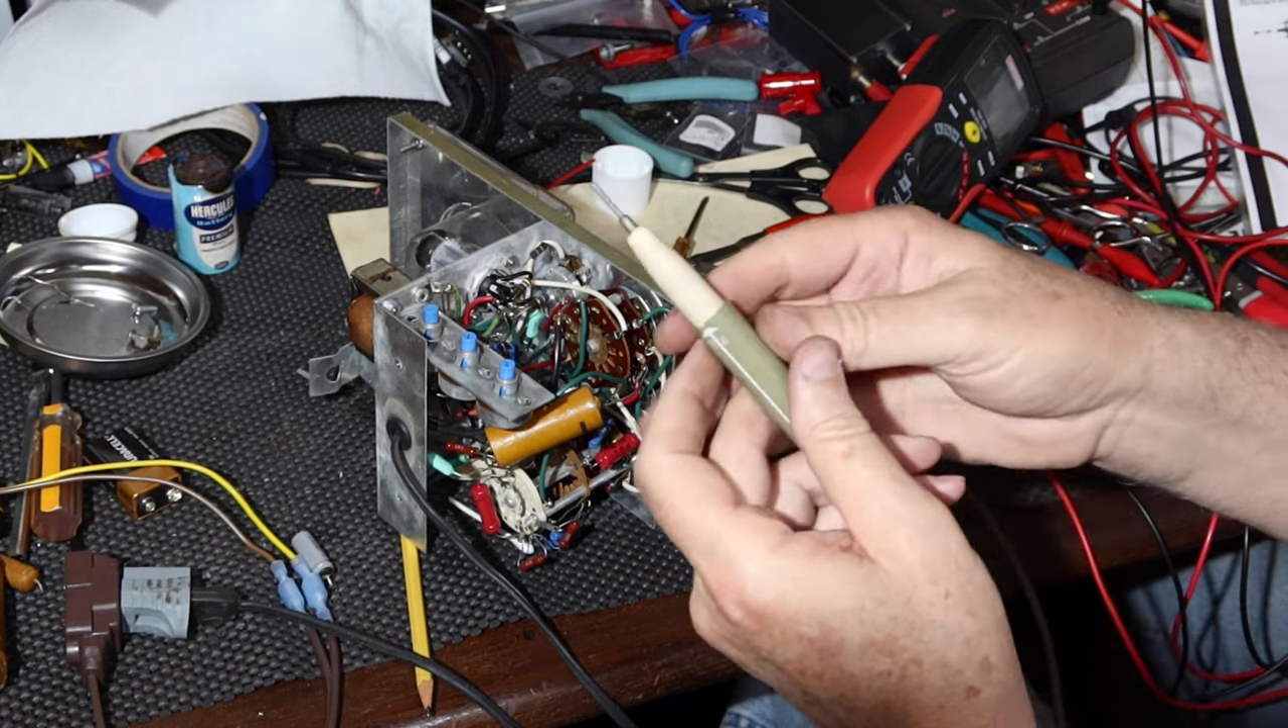So, I've got the probe all finished reassembling it.